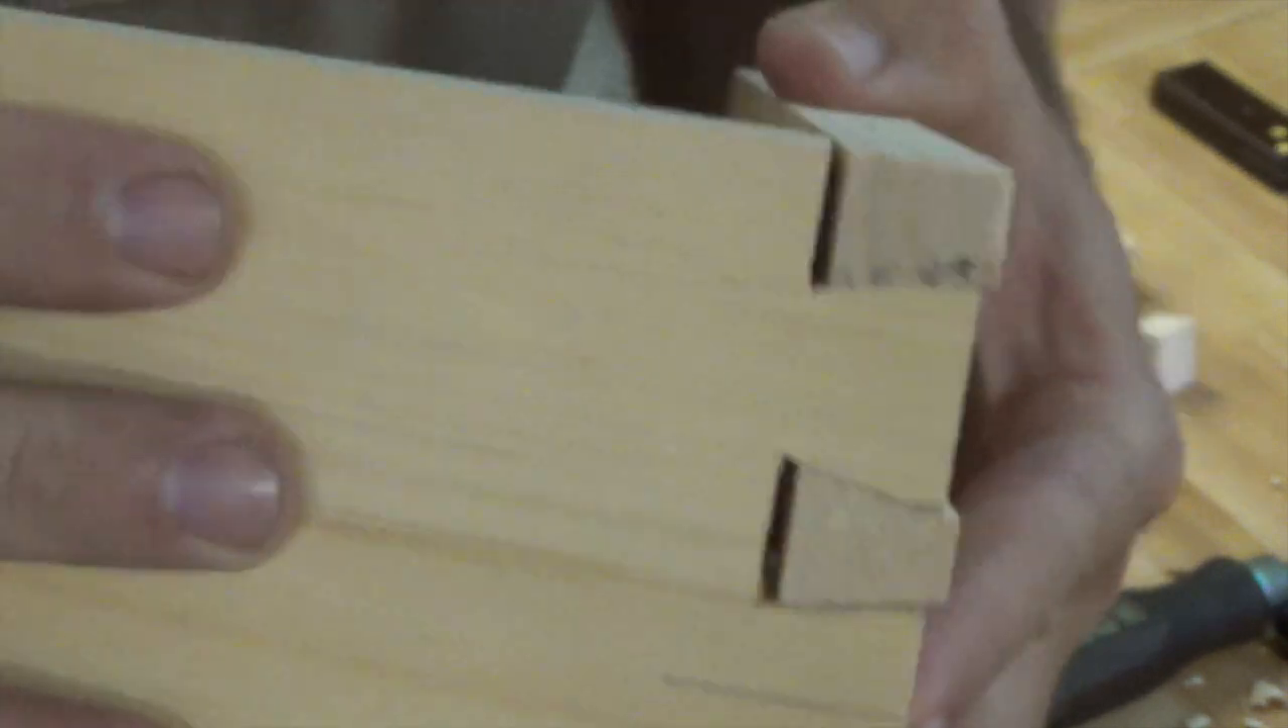We have got one heck of a loose joint and you can see the gaps there you can see how loose this is and wobbly I mean for my liking this should be way tighter than this.